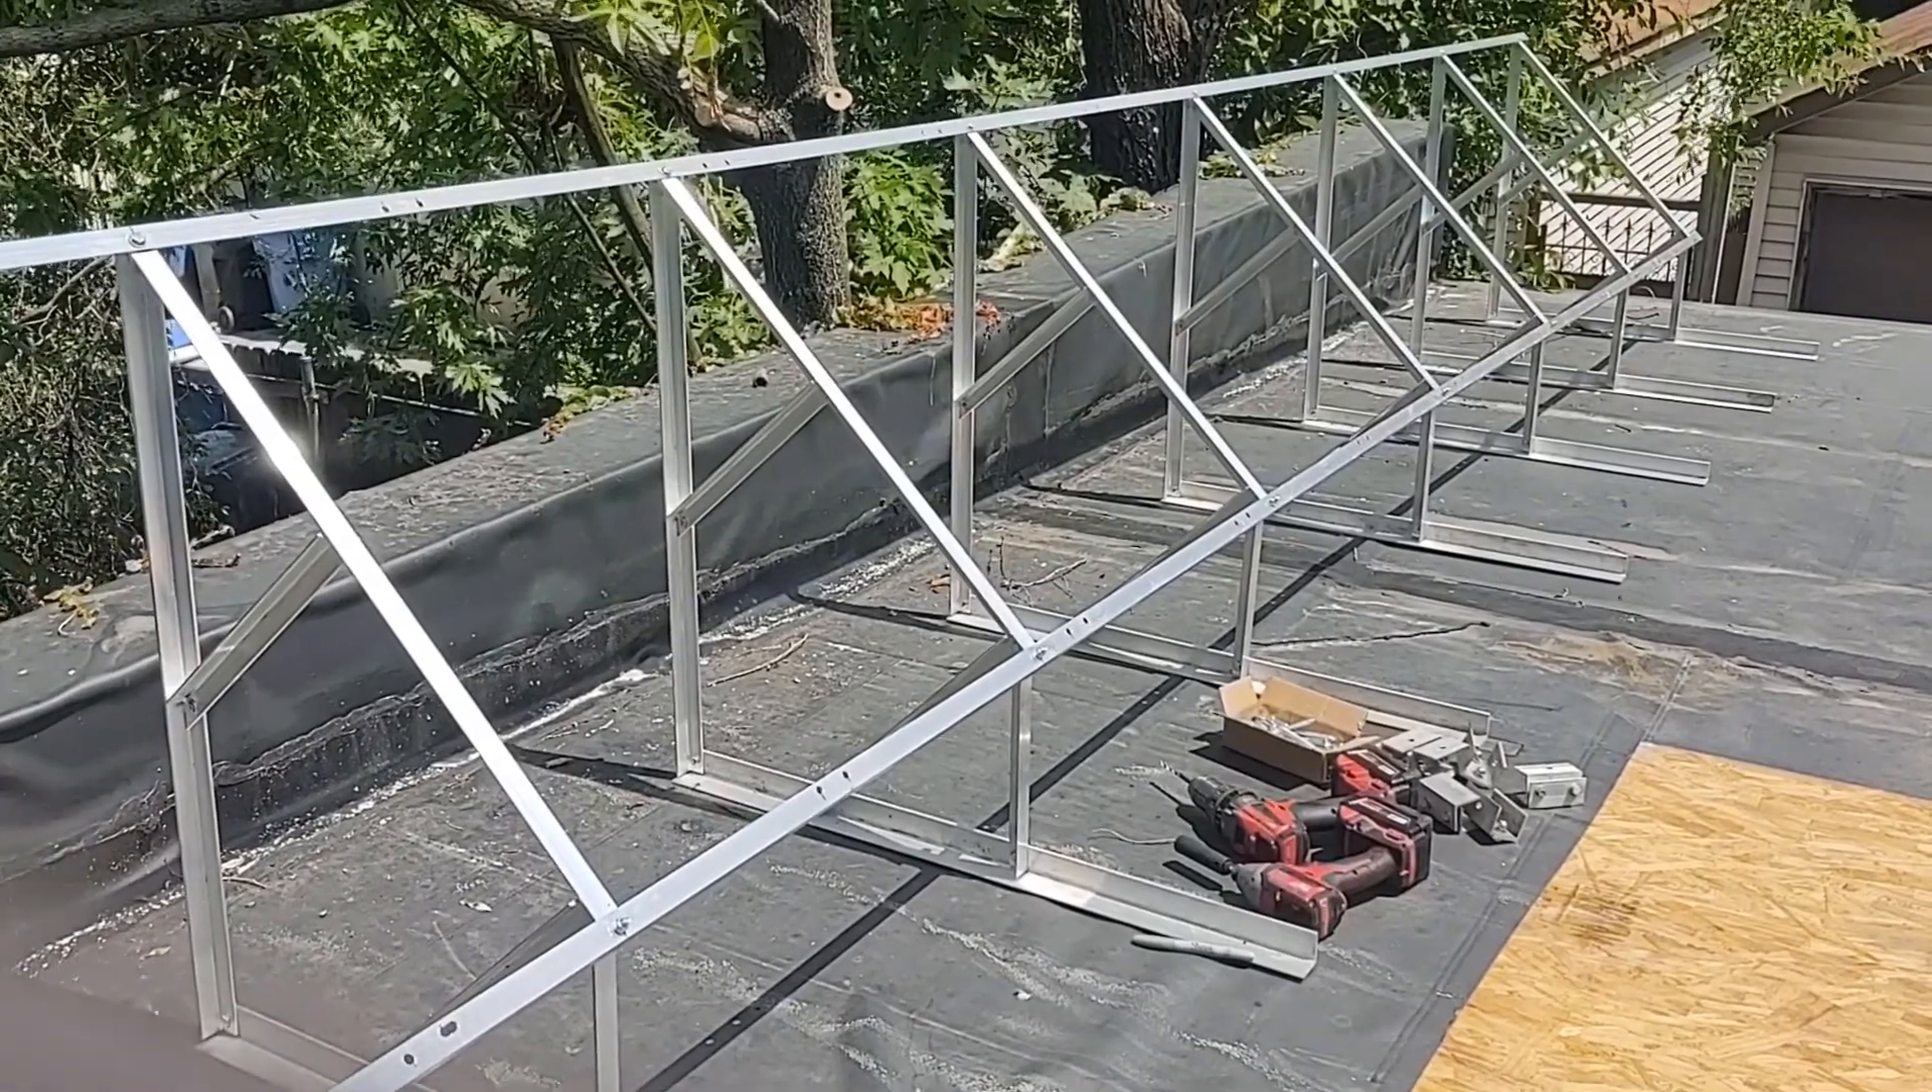Now I have the mount on the roof and set up where I'm going to install it. I just have to bolt it in place.